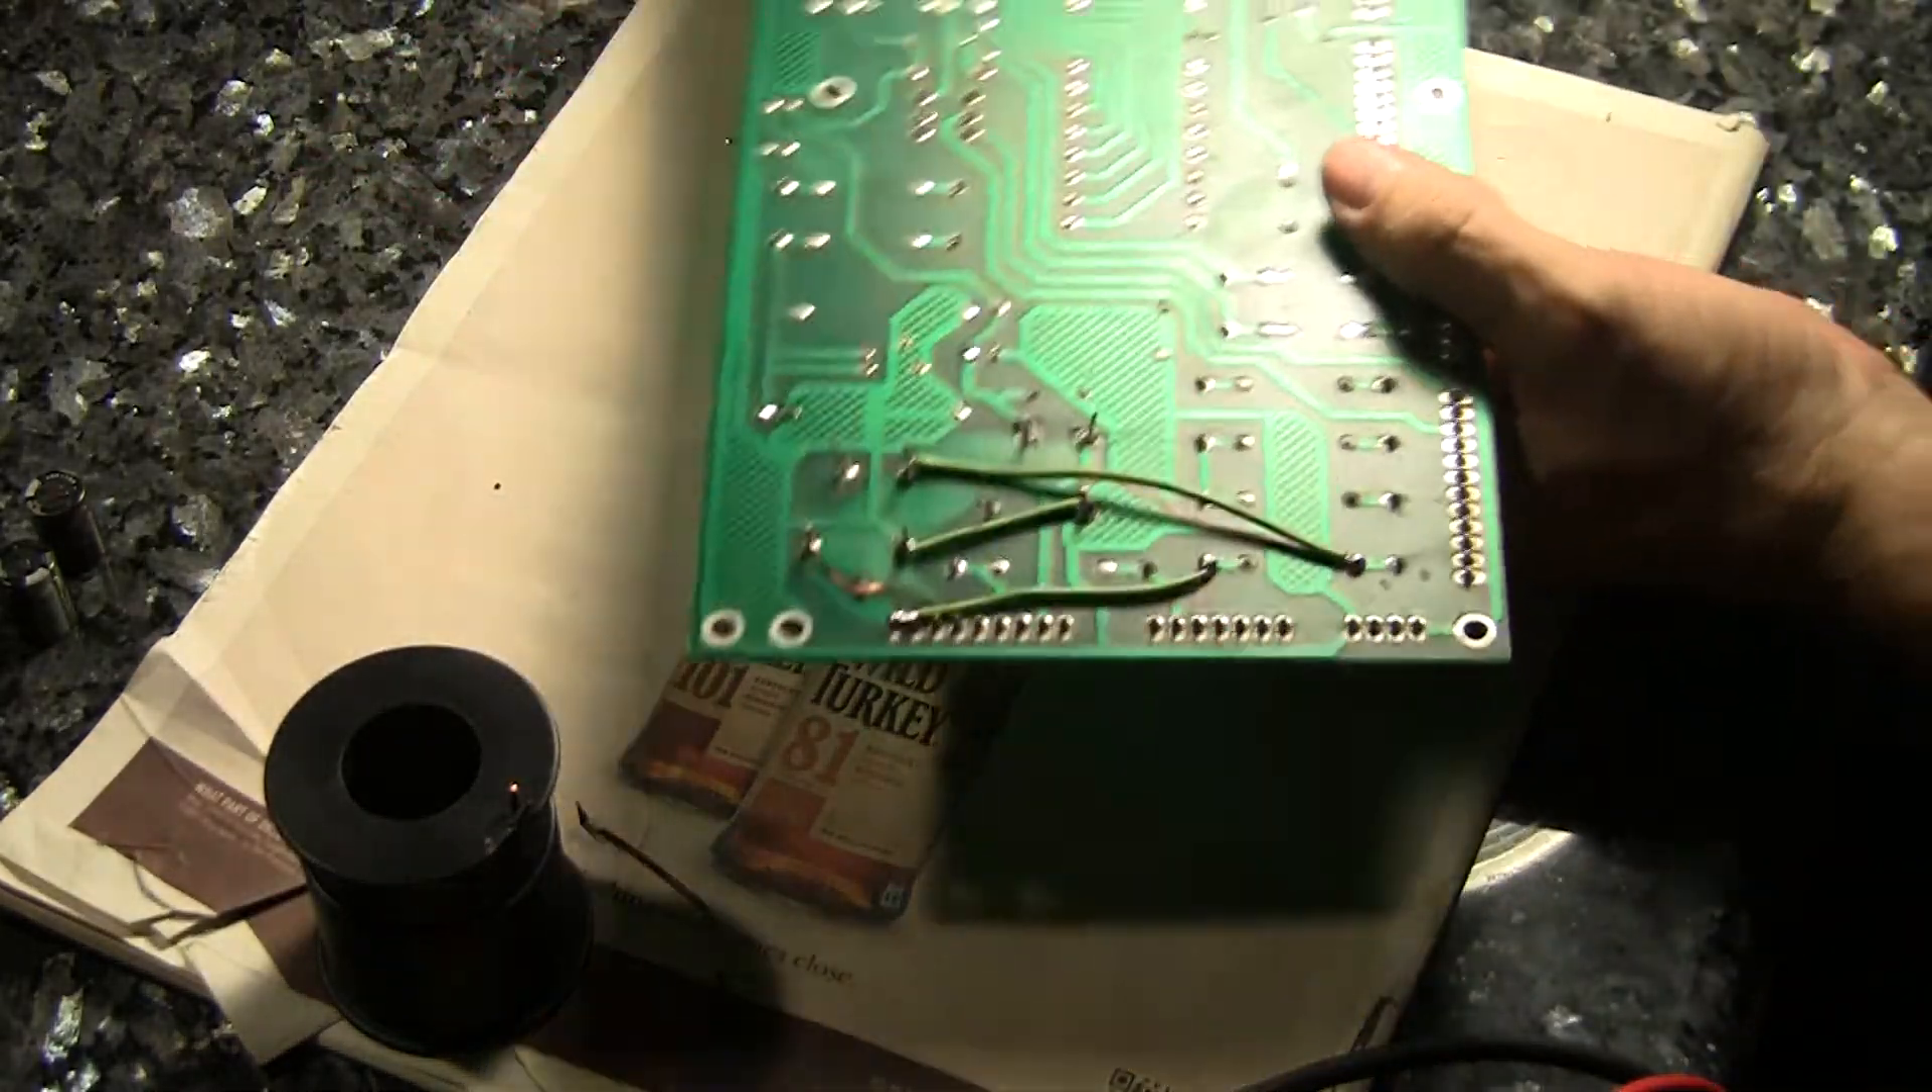So there we have the new jumpers in place.